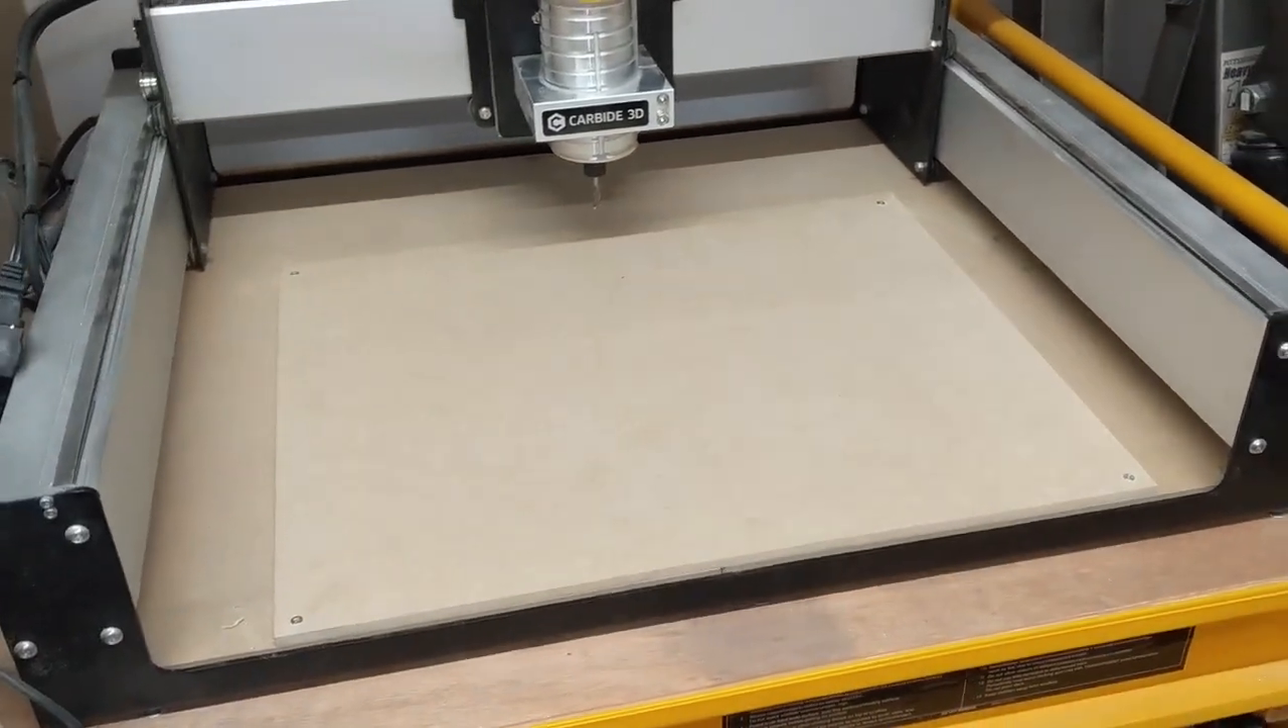What I've done is cut myself a bit of MDF that fits the work space.